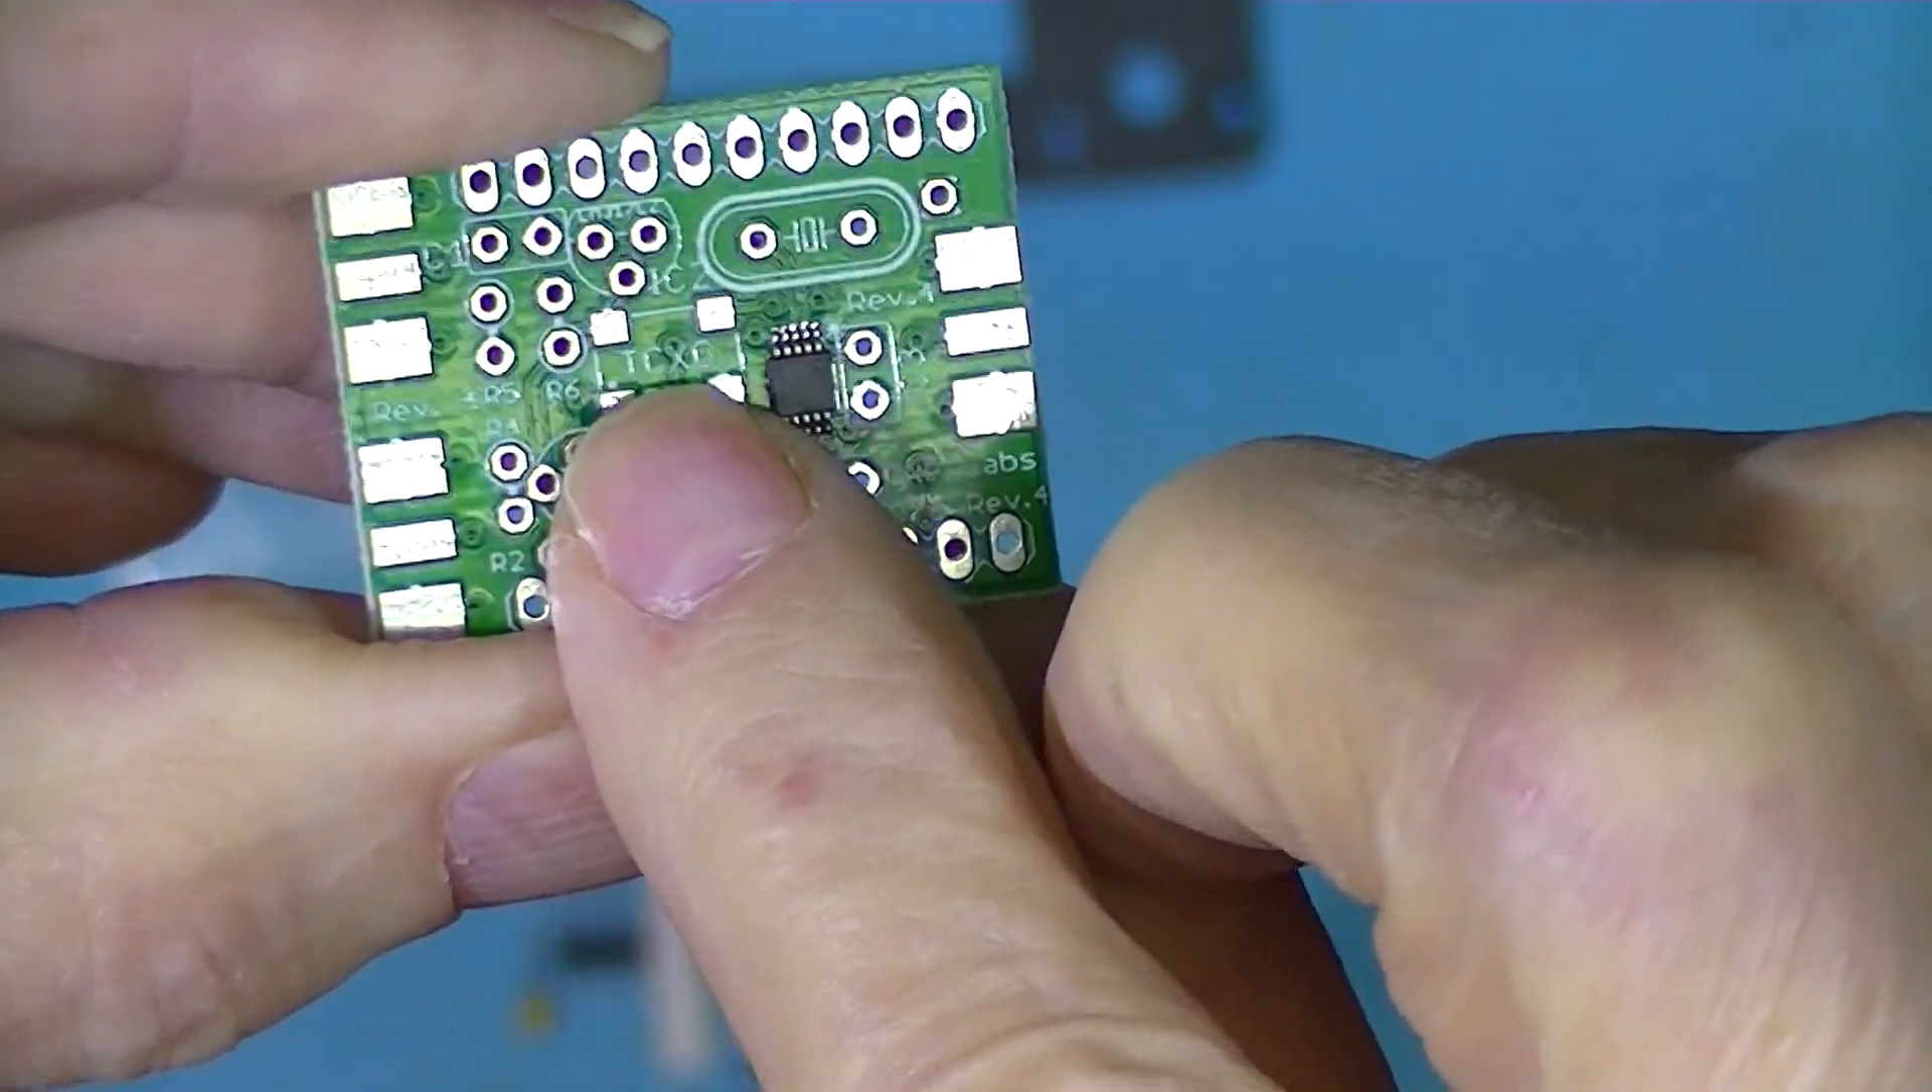There's one printed circuit board, and the small integrated circuit, the surface mount part, has been installed.